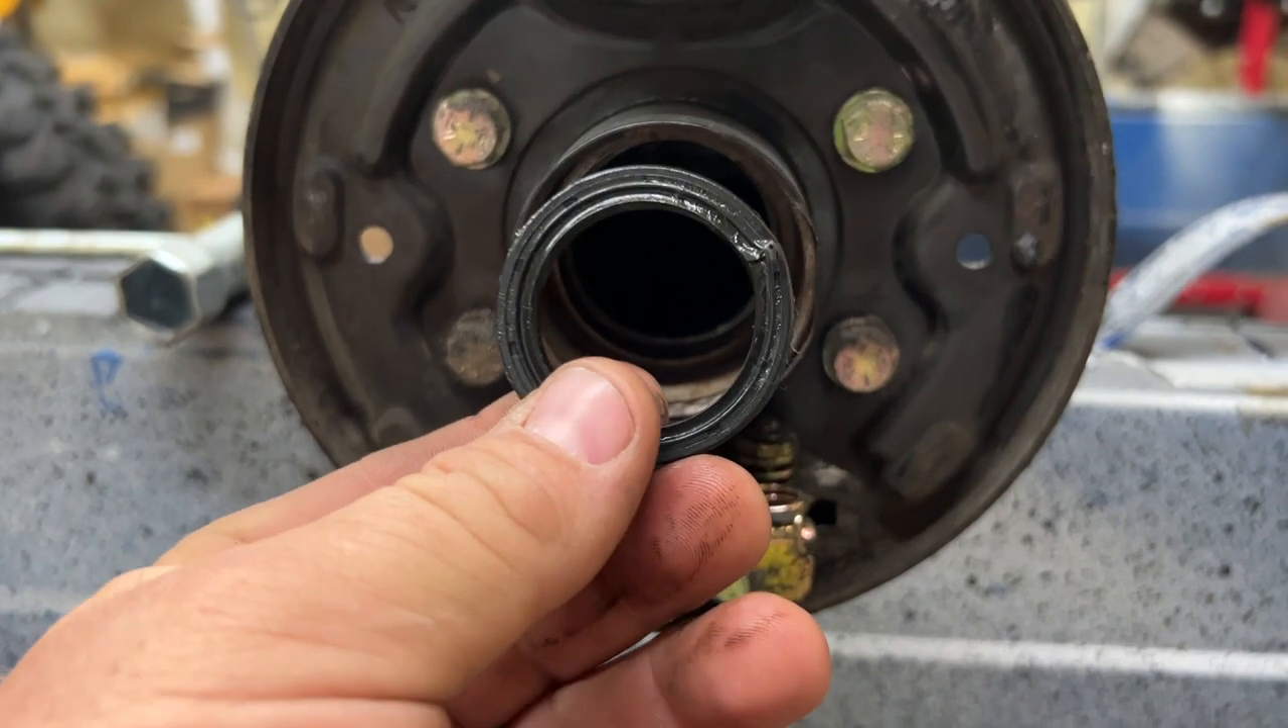So I went ahead and I removed the axle seal.